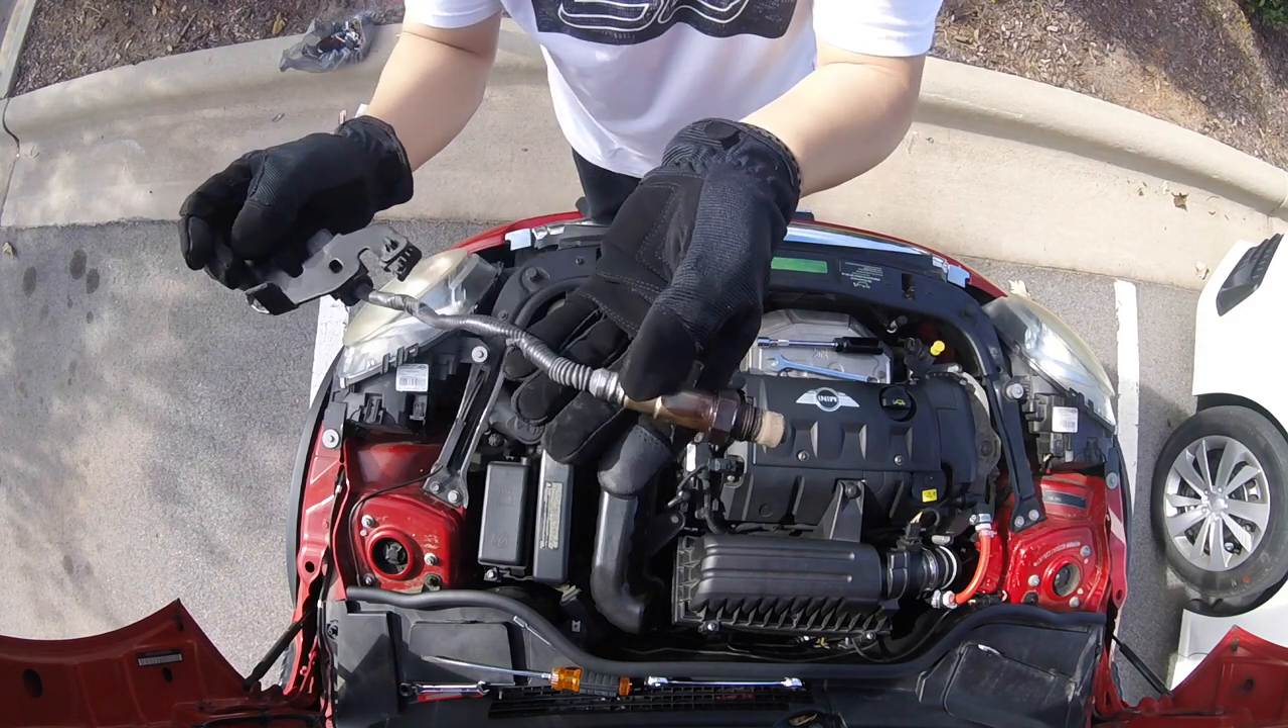This is the extracted oxygen sensor.